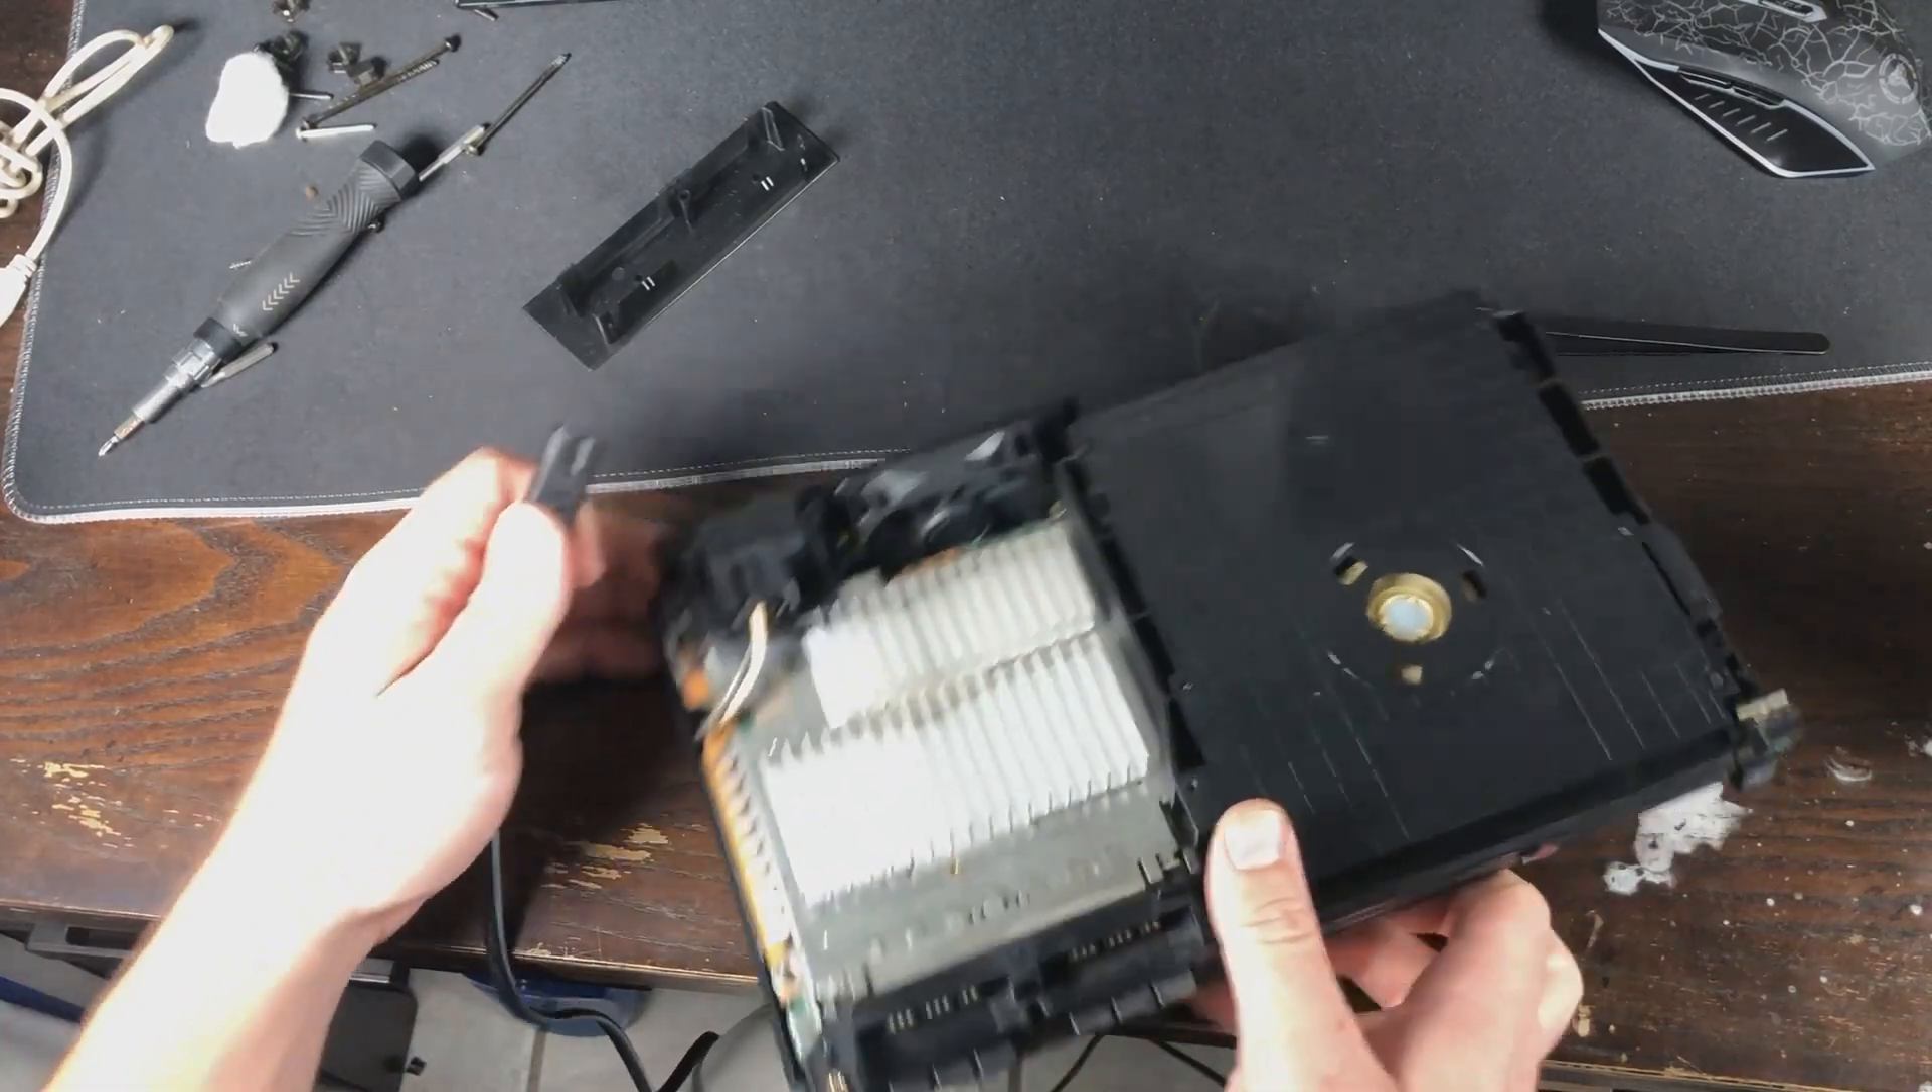All right, I think now I got everything except for the top case. Let's test it.